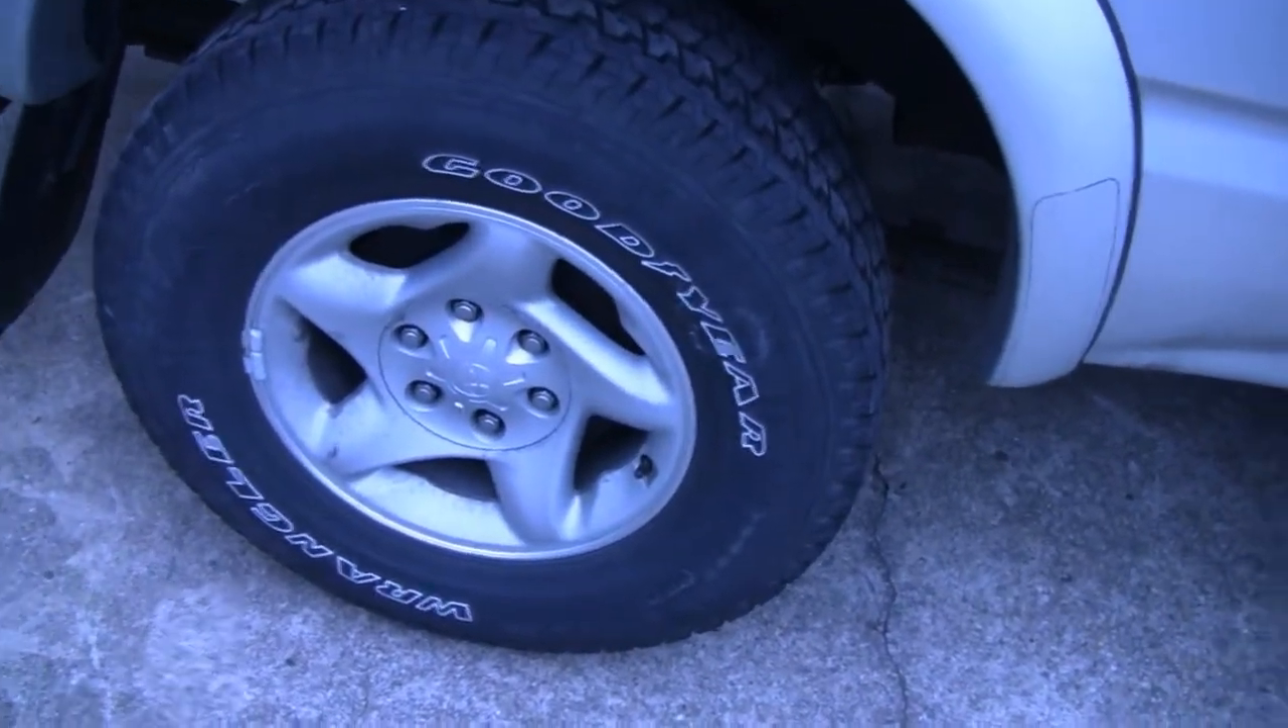Got the tire on. I filled it up with air. Got the right, correct pressure in it.